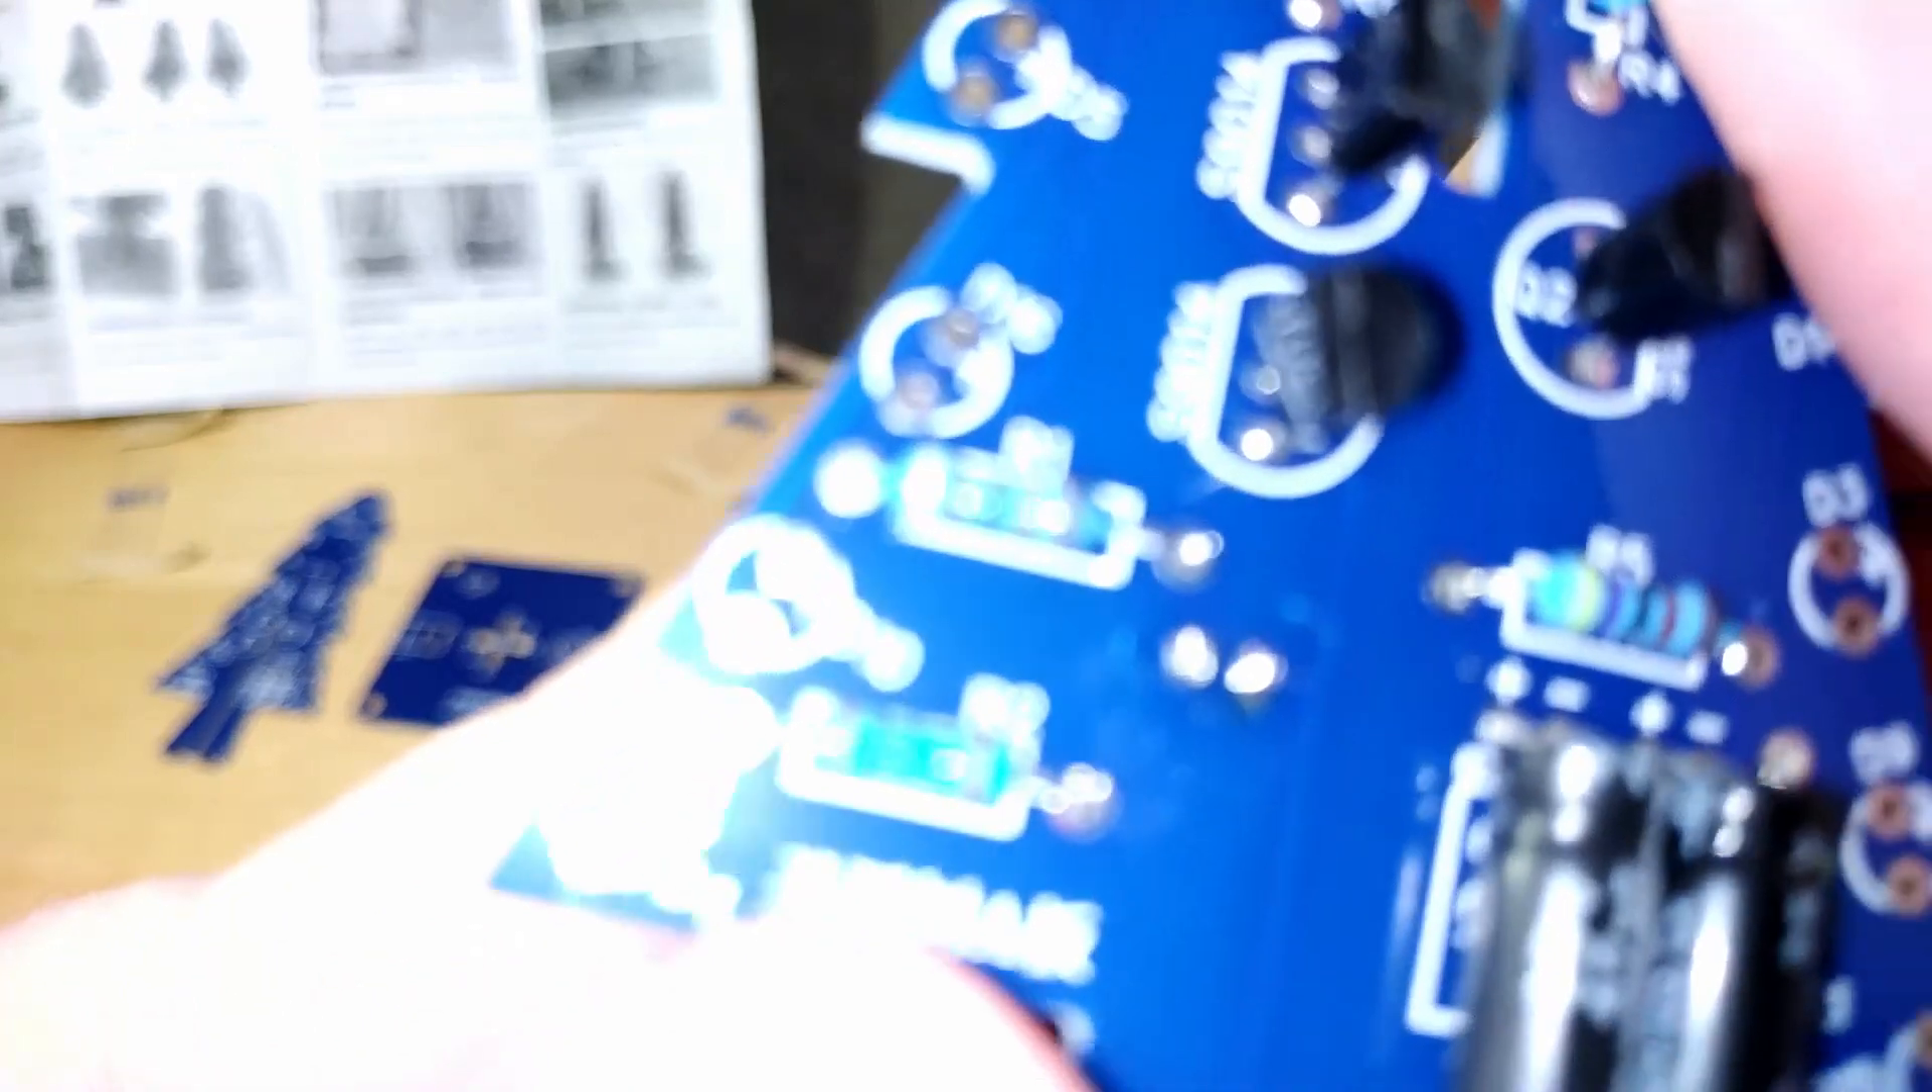Теперь осталось установить светодиоды по периметру.